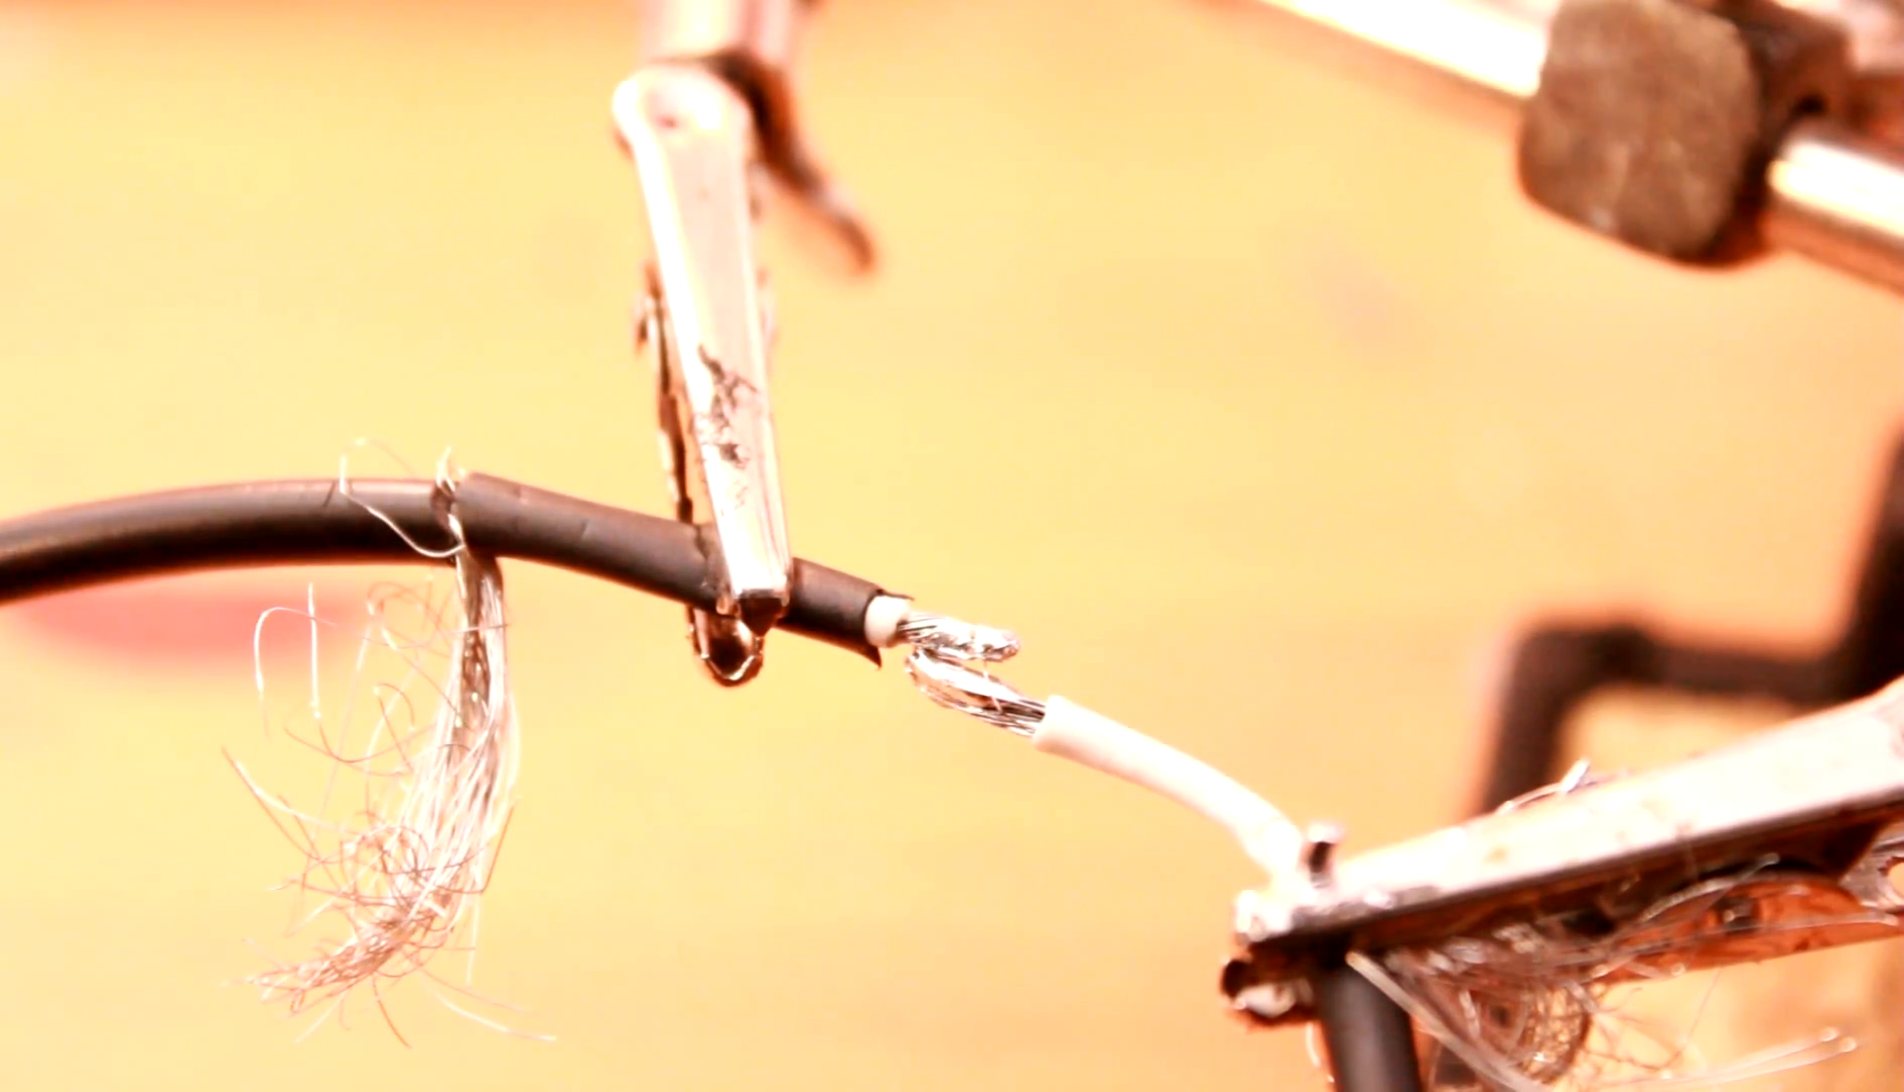As you can see I set up the arm so both are touching.